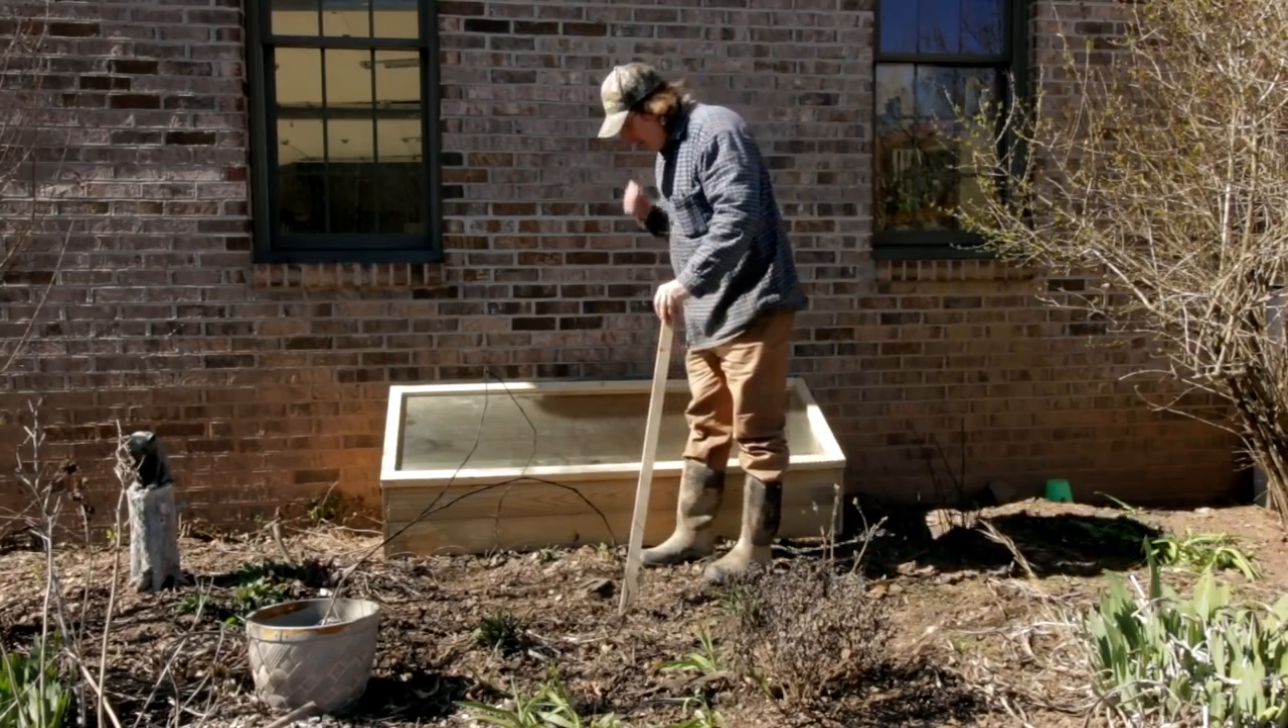Okay so I have my cold frame in place up here at the house in our landscaping.